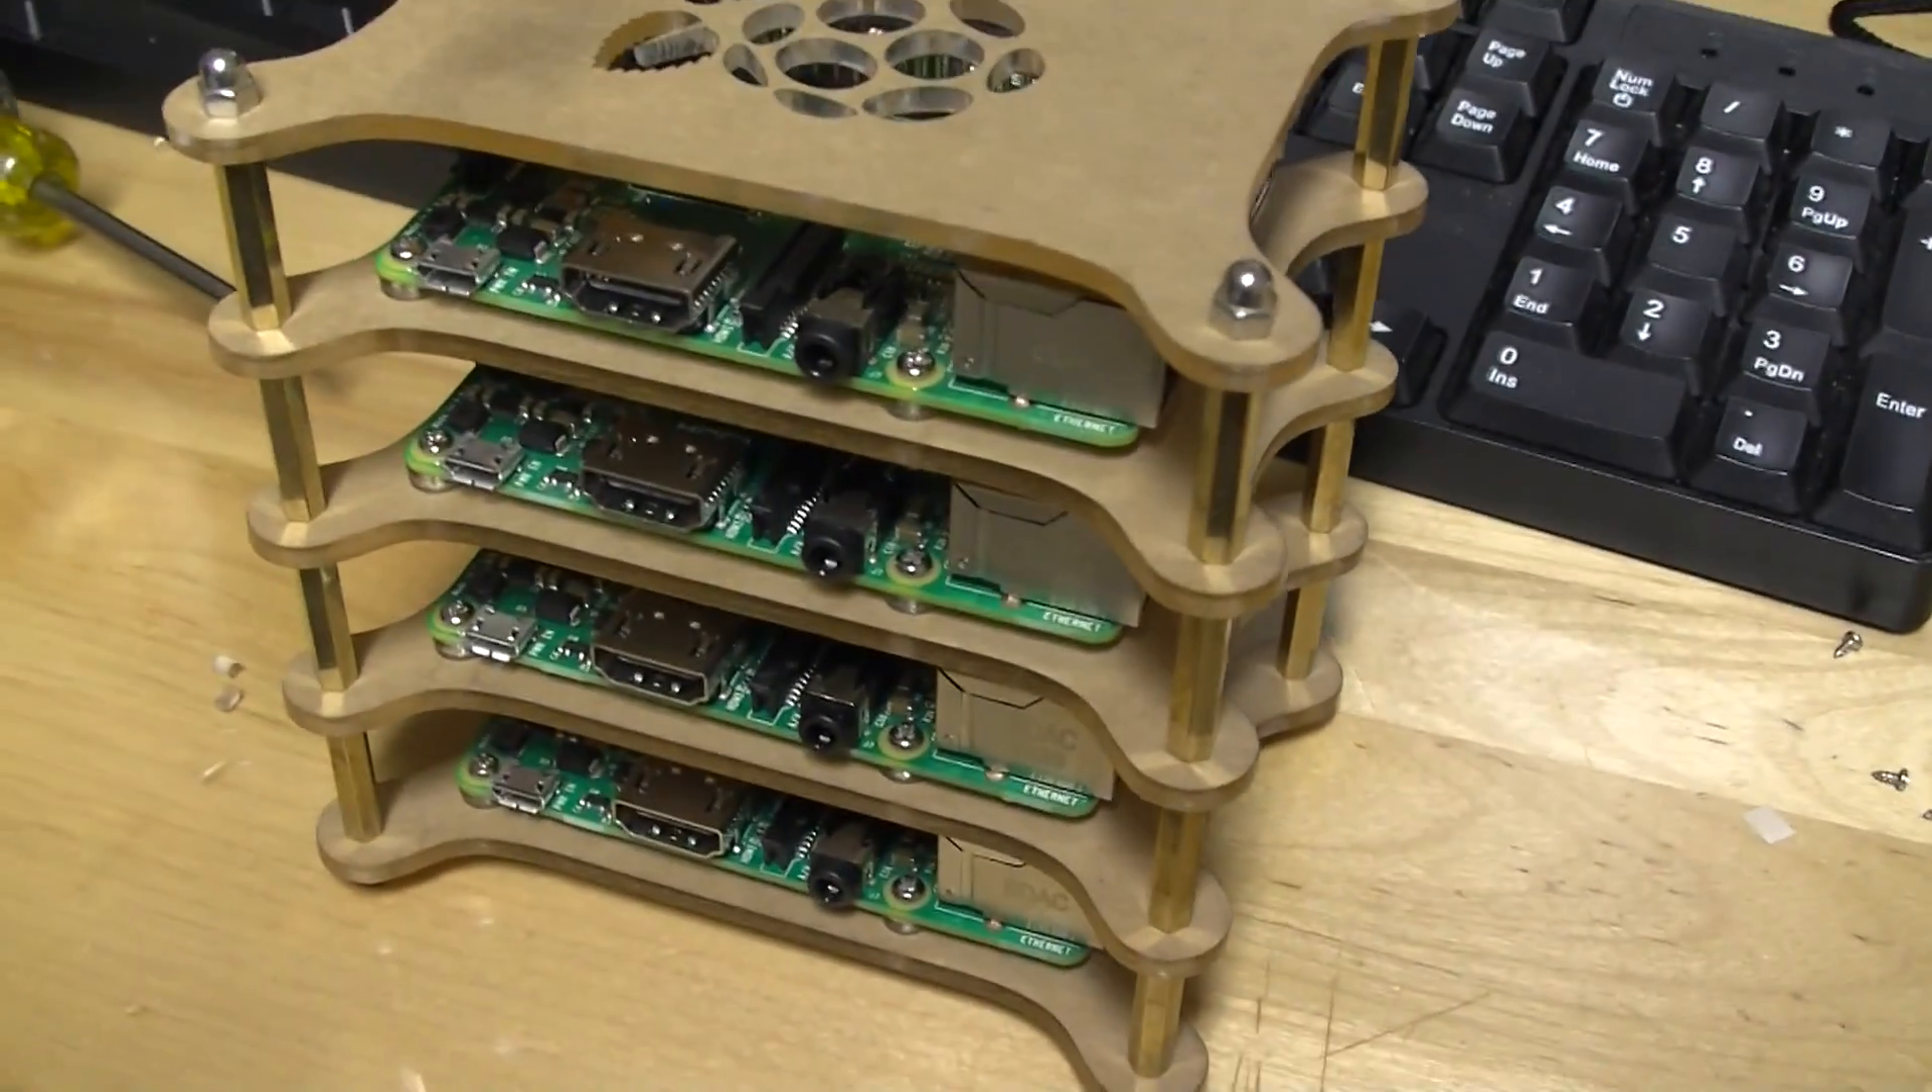Alright so here's a fully assembled four Raspberry Pi stack.